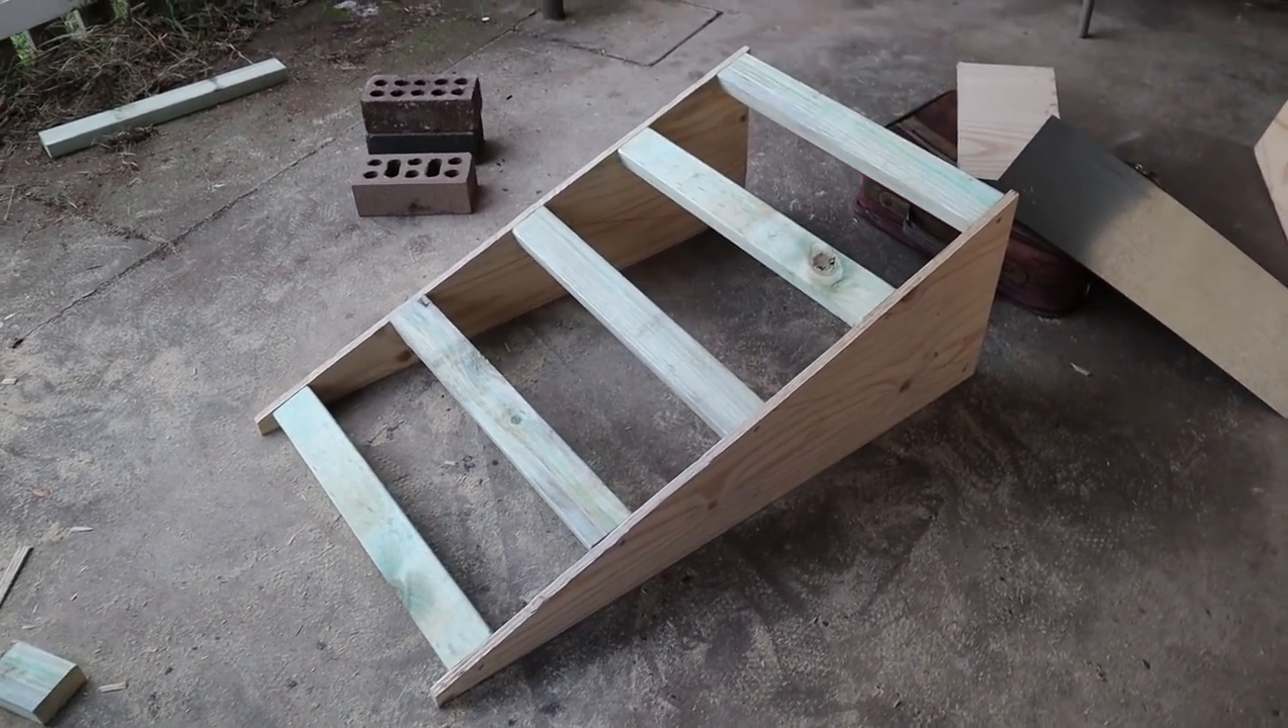We have the basic structure of this kicker. We just got to do the top sheet.